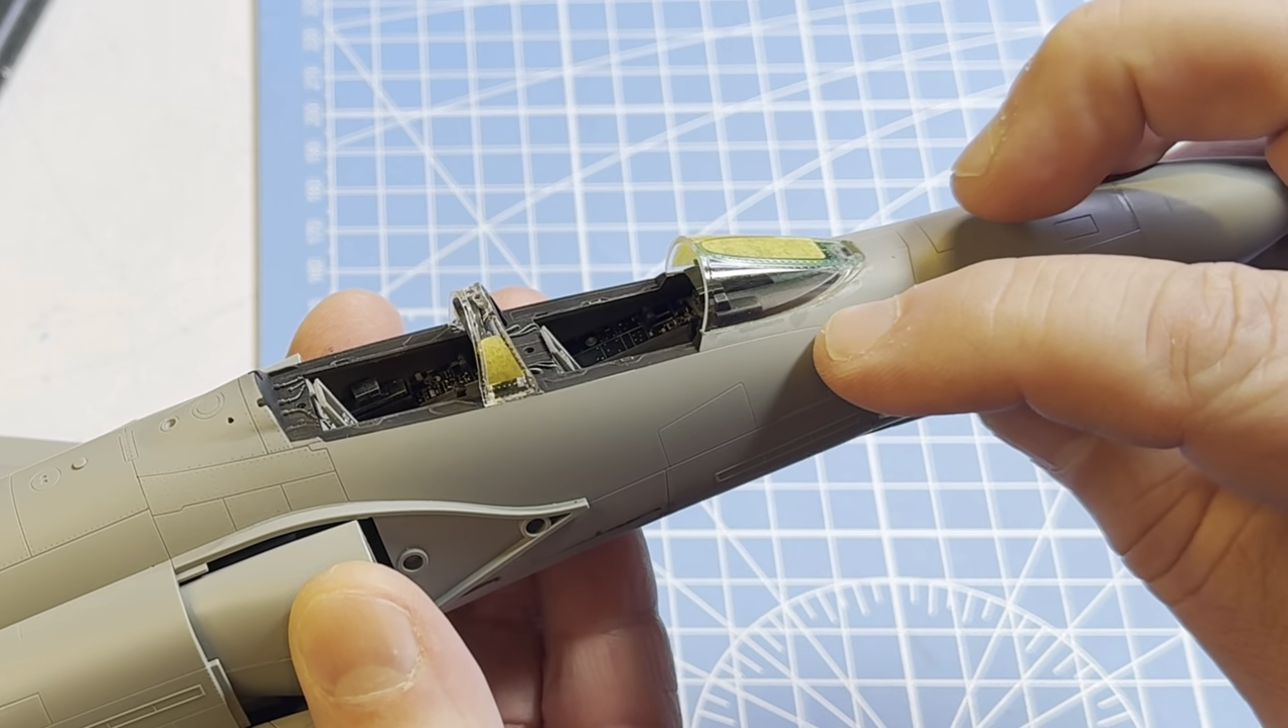All righty fellas so let's let's take a look at what we've got going on now and i've got the front windscreen on and you can see it went on really well.